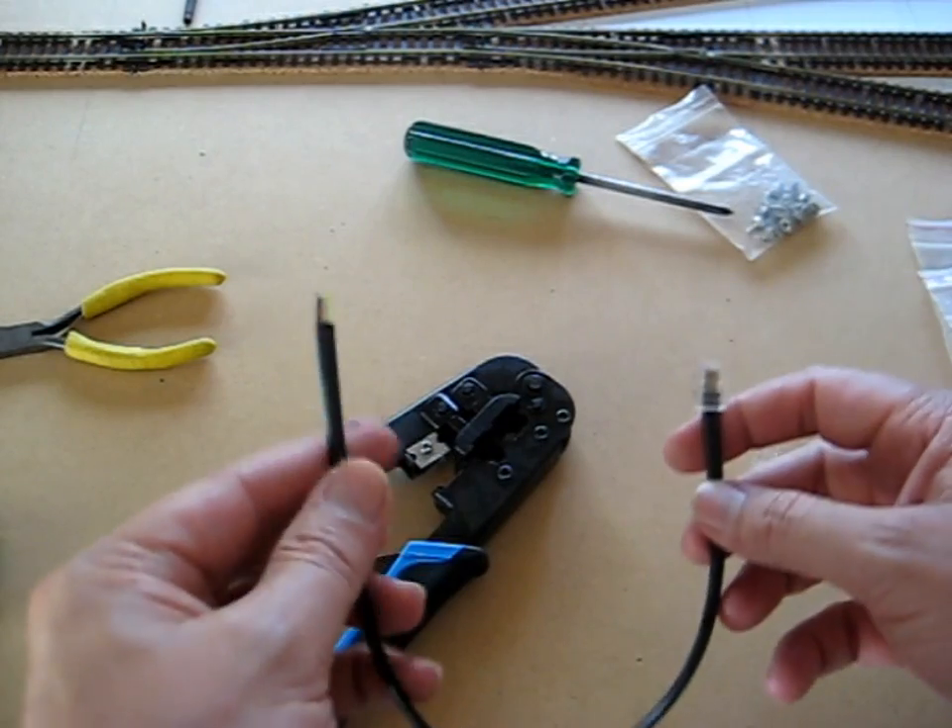Now I've cut the cable to length and all I need to do now is put the plug on to this end.